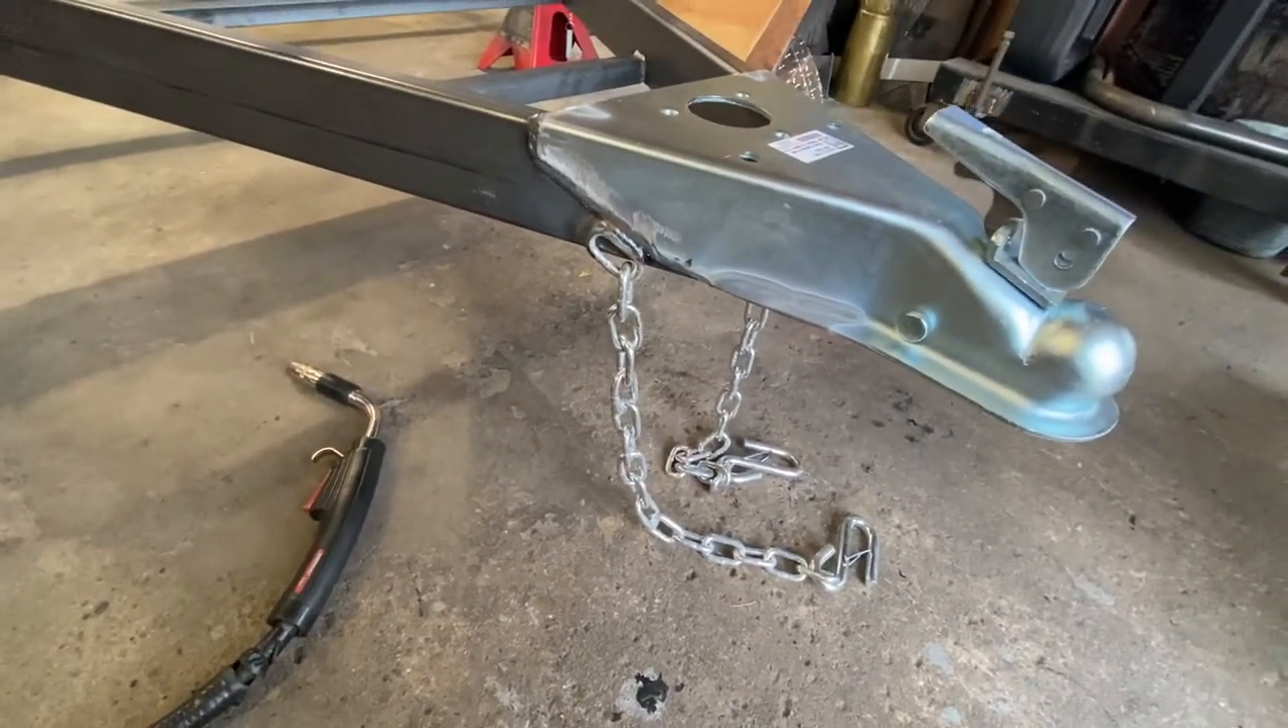All right so the front end is pretty much complete just welded the safety chains on.